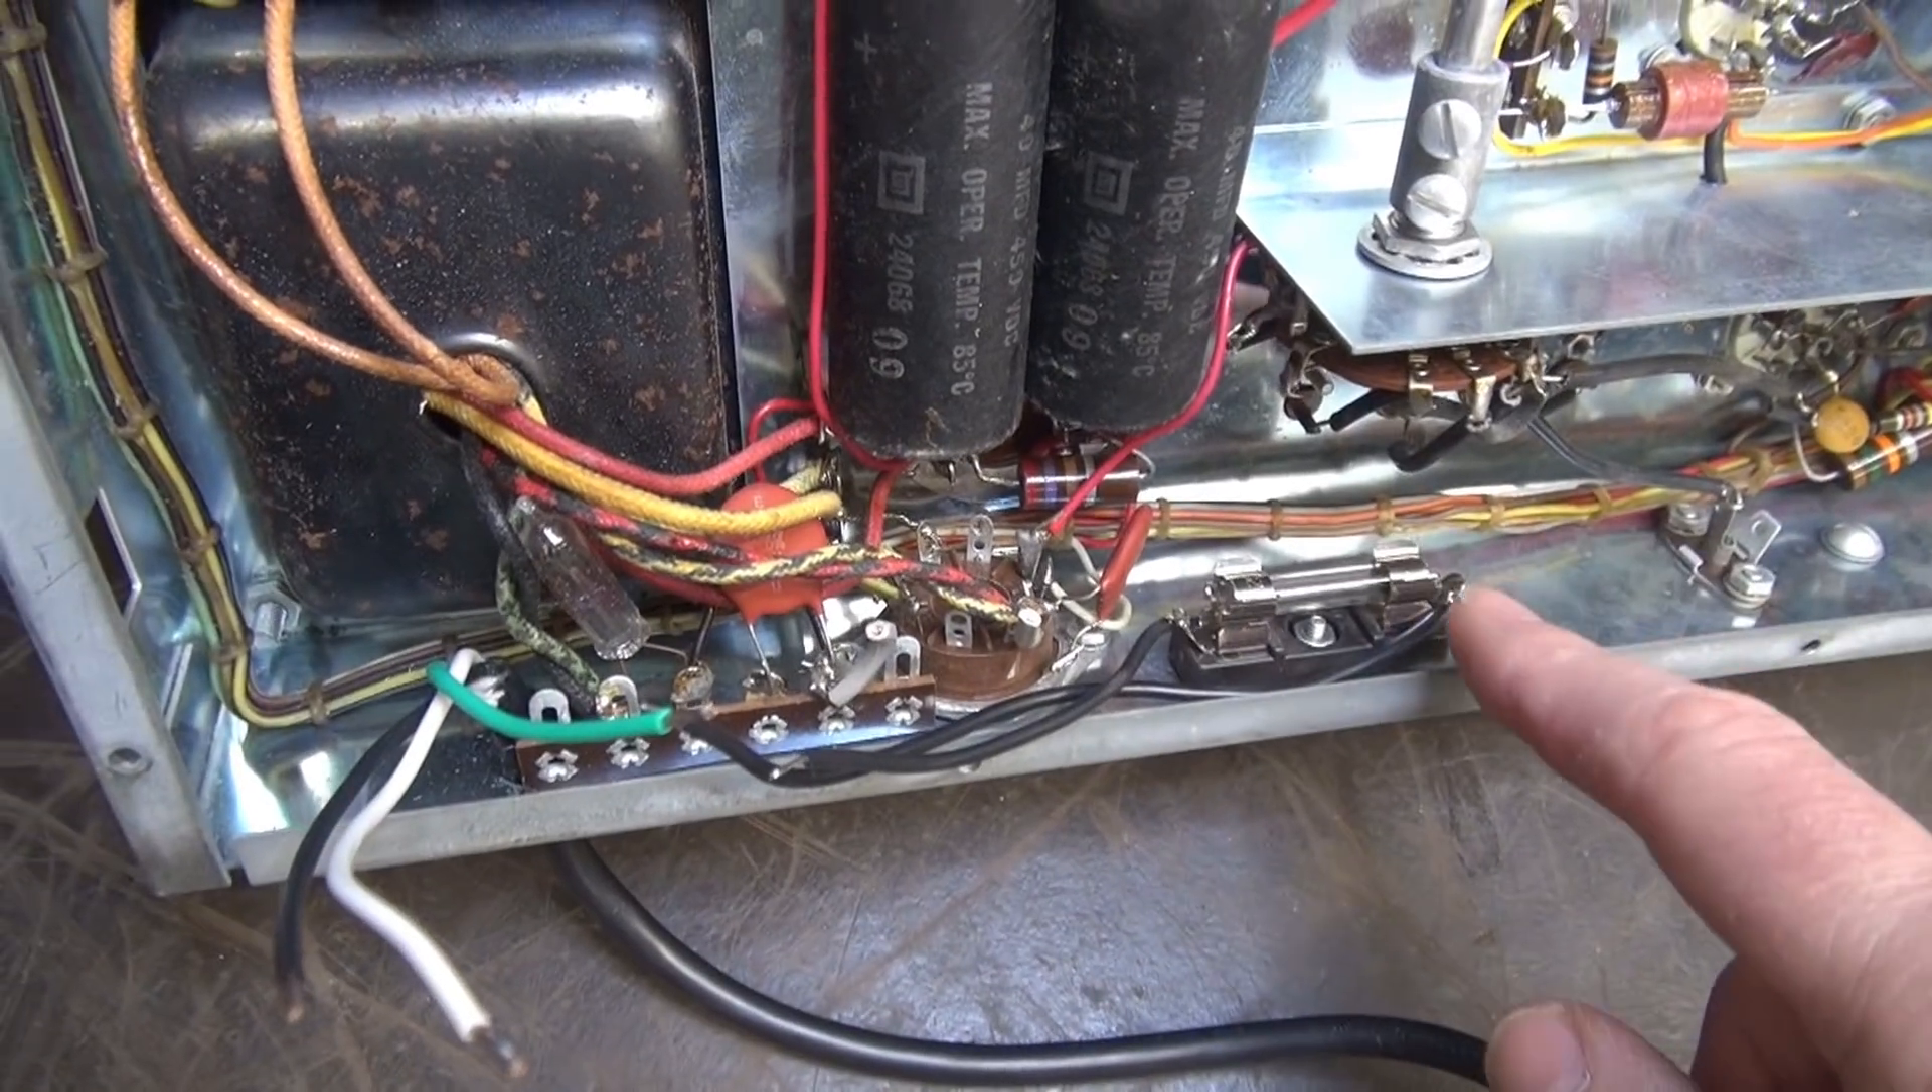There's a new fuse holder installed. The AC cord is ready to be wired.